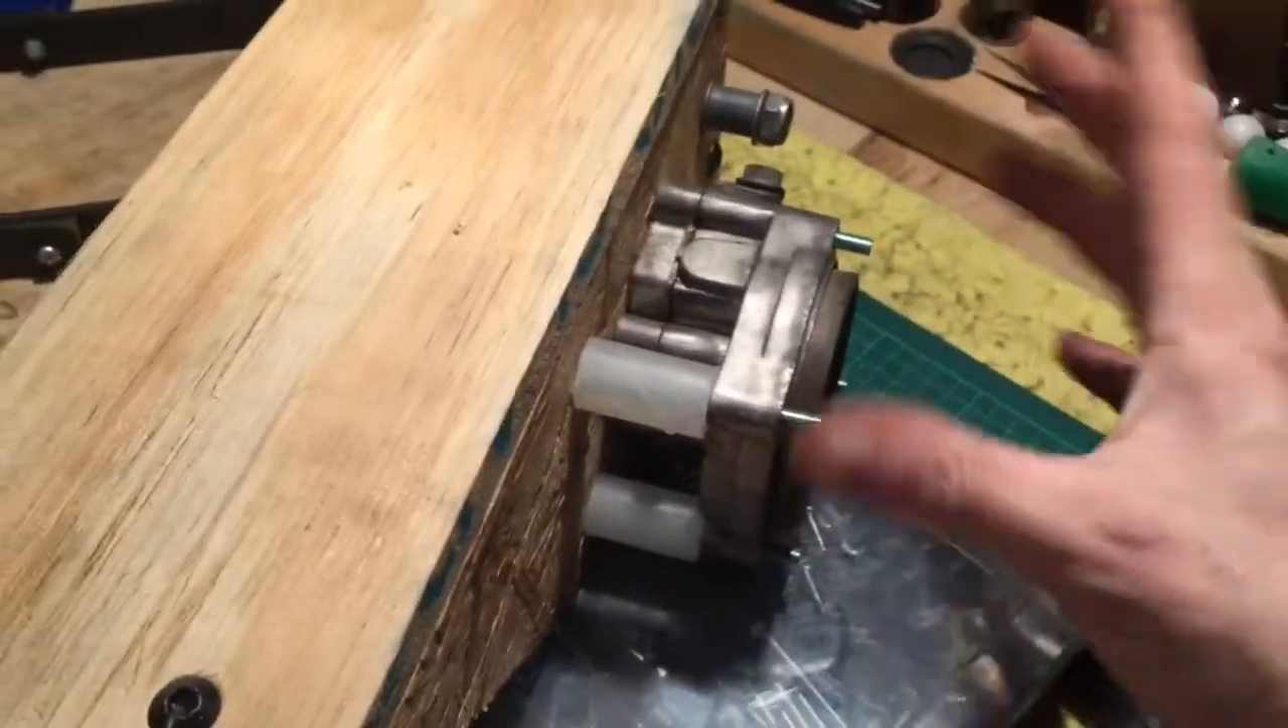Okay, so spacers are made, they're mounted.